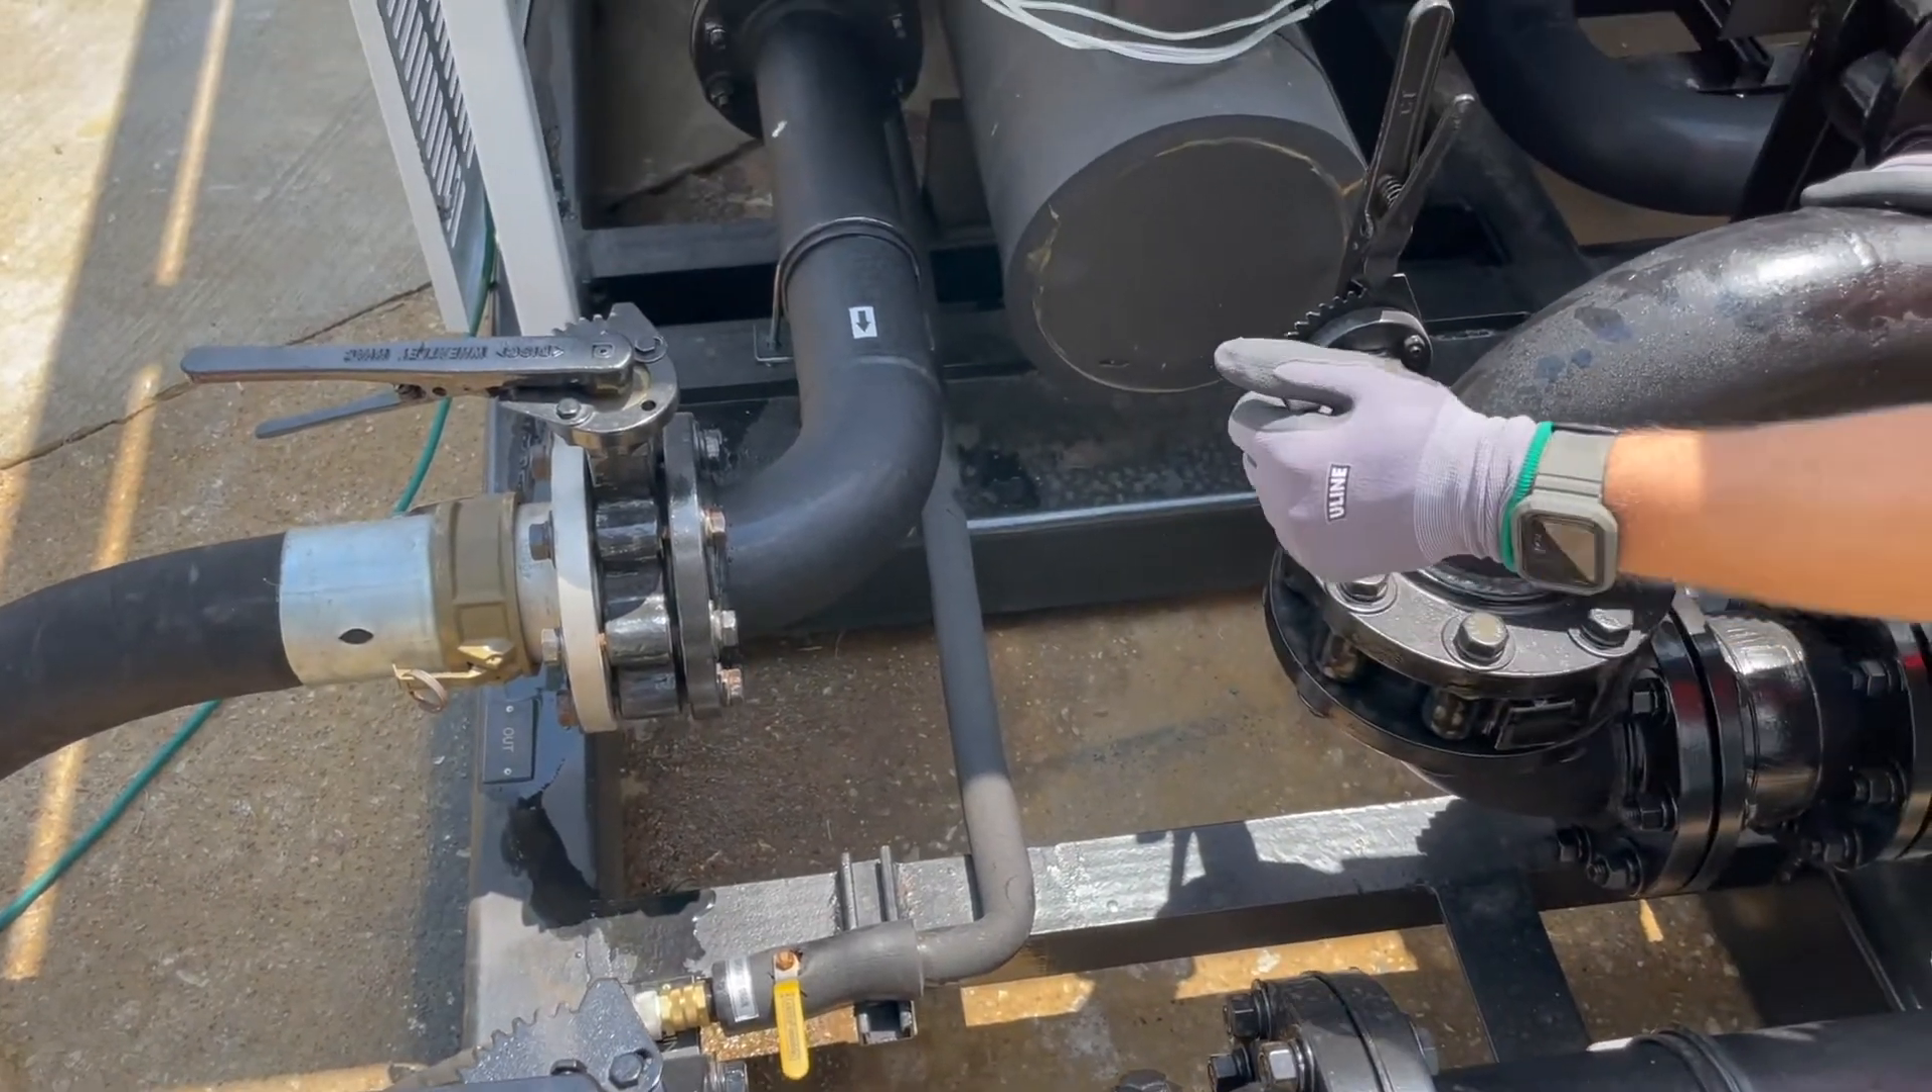So you can actually see we've still got the line hooked up.